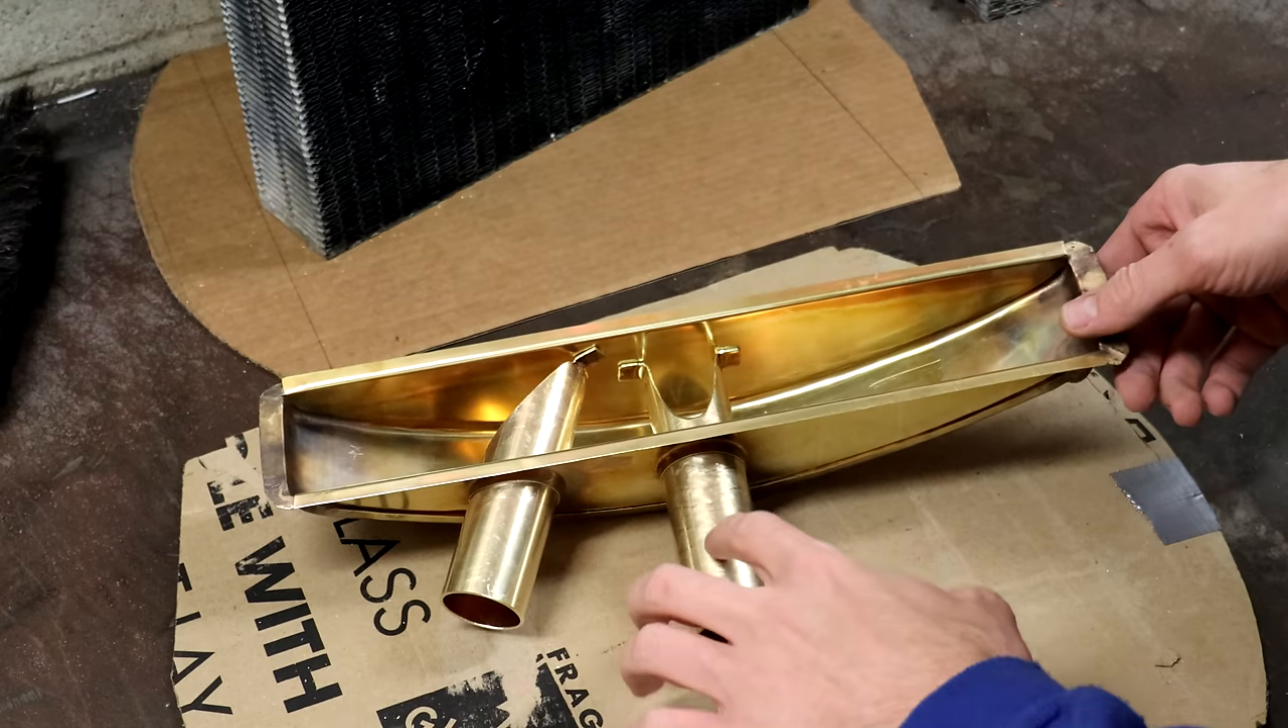All right so here is the top tank all assembled.